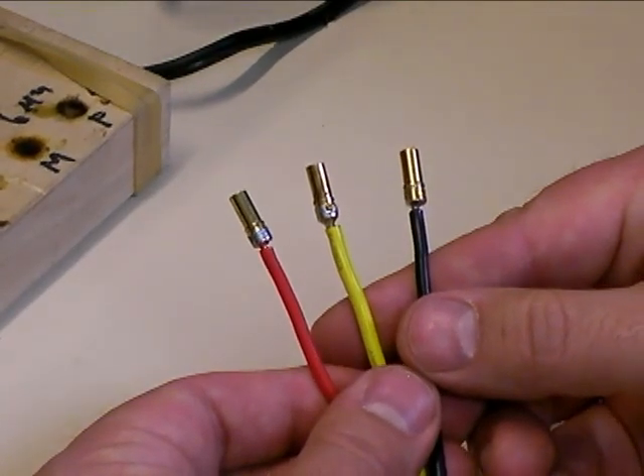And now here you can see the final result after we've soldered the other two bullet connectors on.